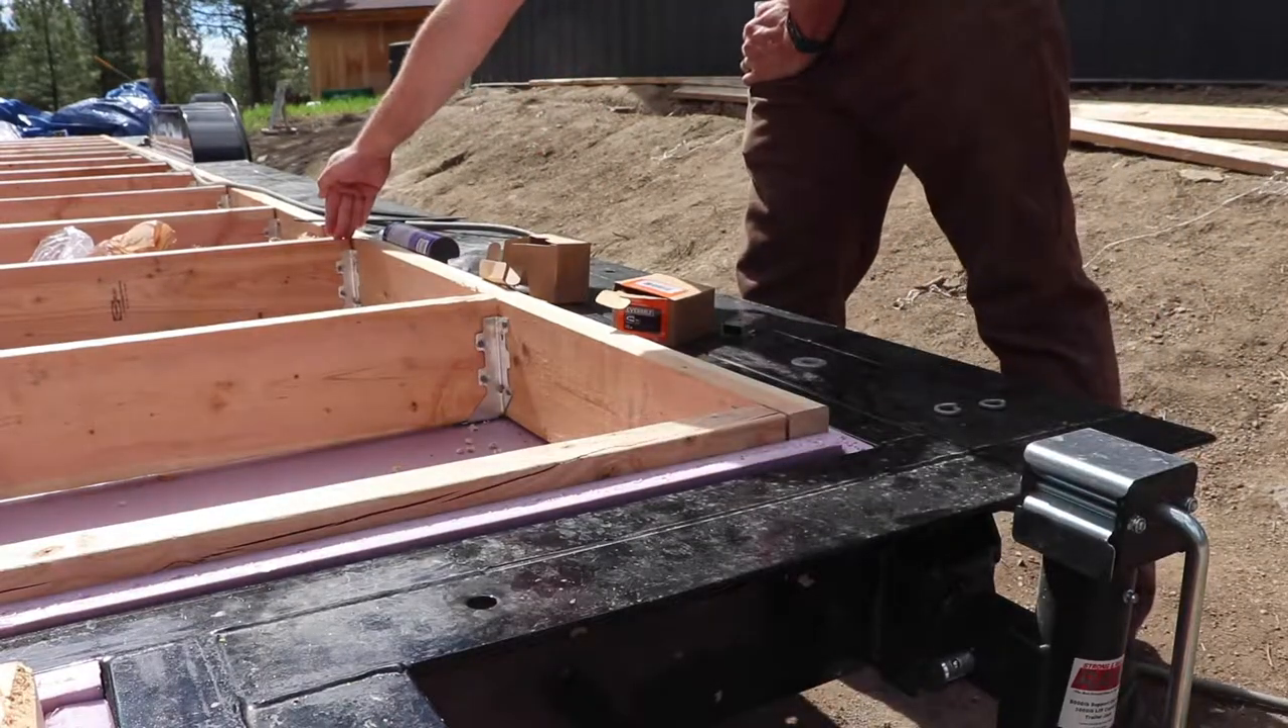And then 24 on center, the floor joists are hung.